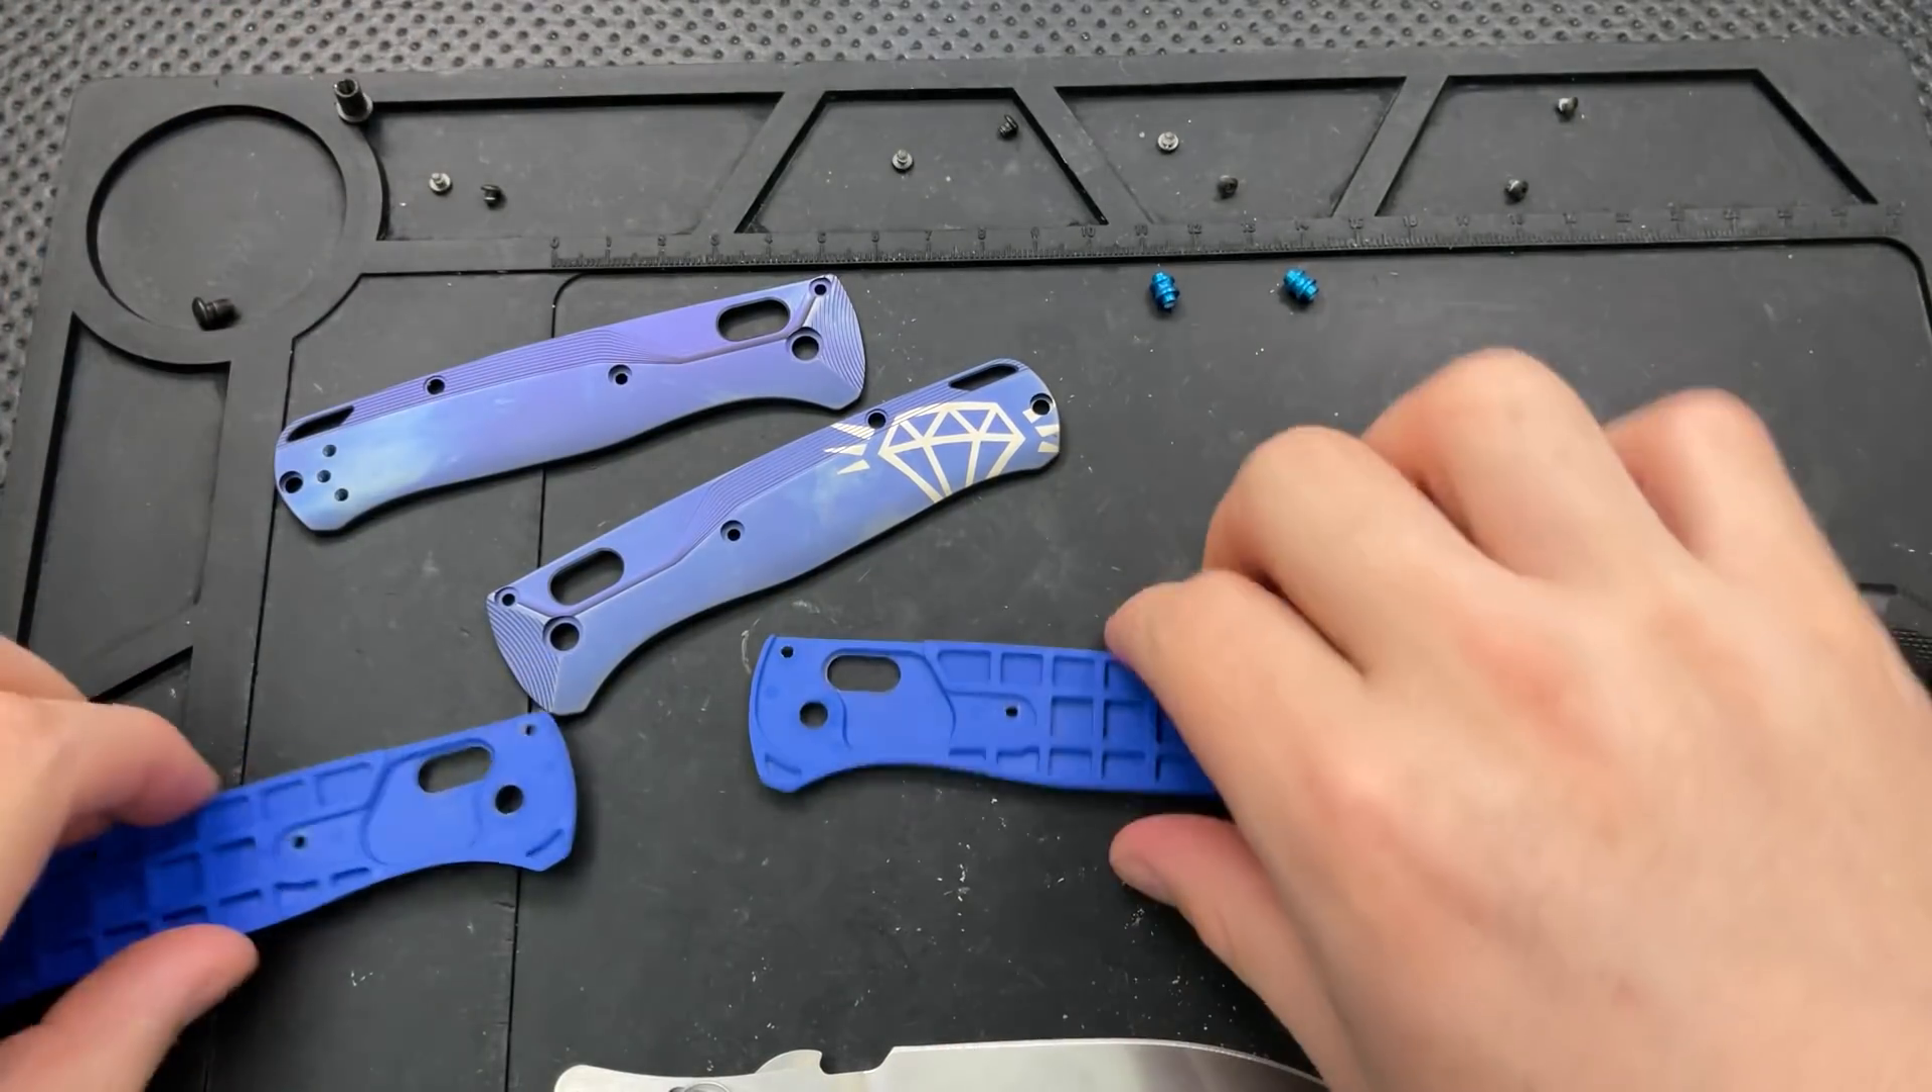And we have the original scales removed.